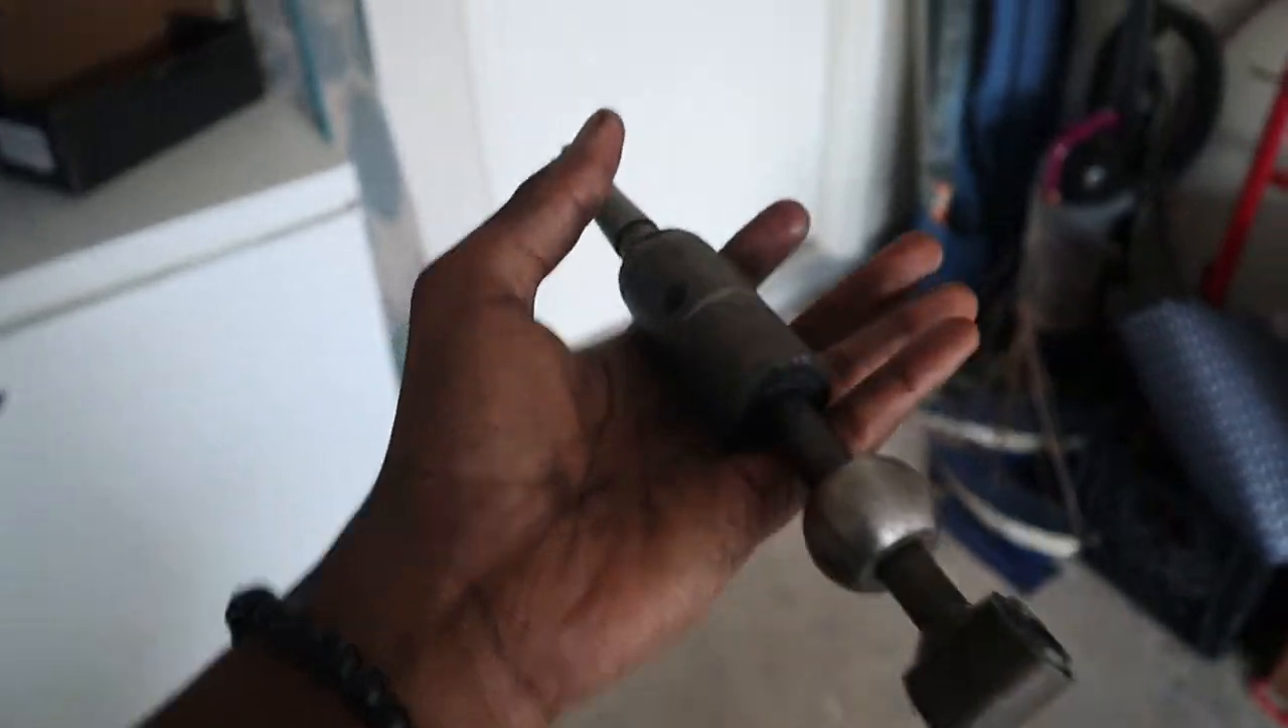All righty guys so I got the stock shifter out.